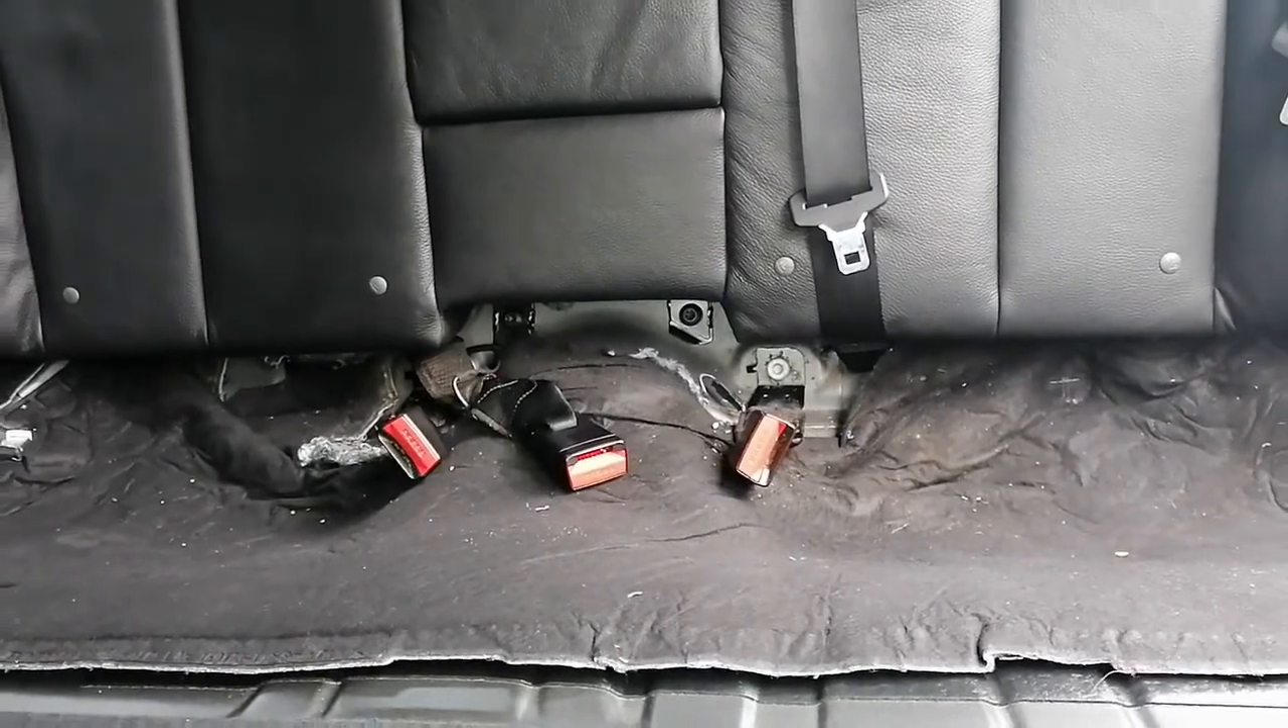The rear seat base is out.